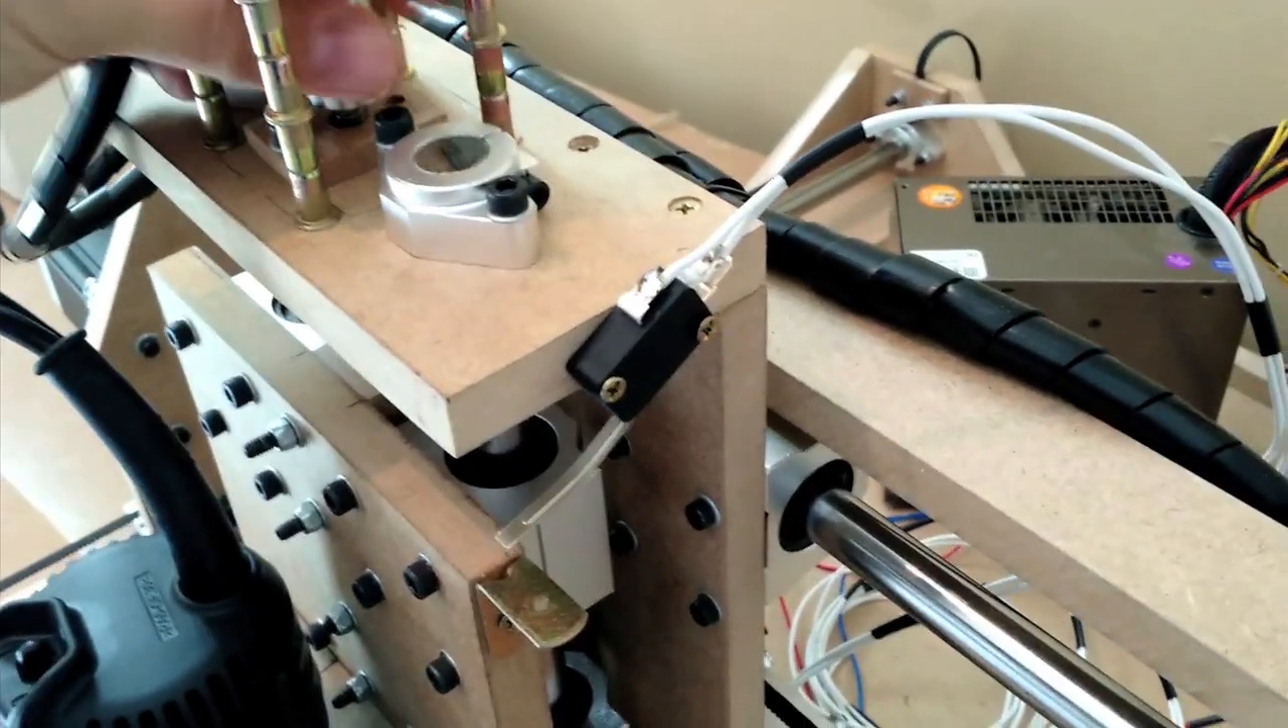O fim de curso está instalado aqui.